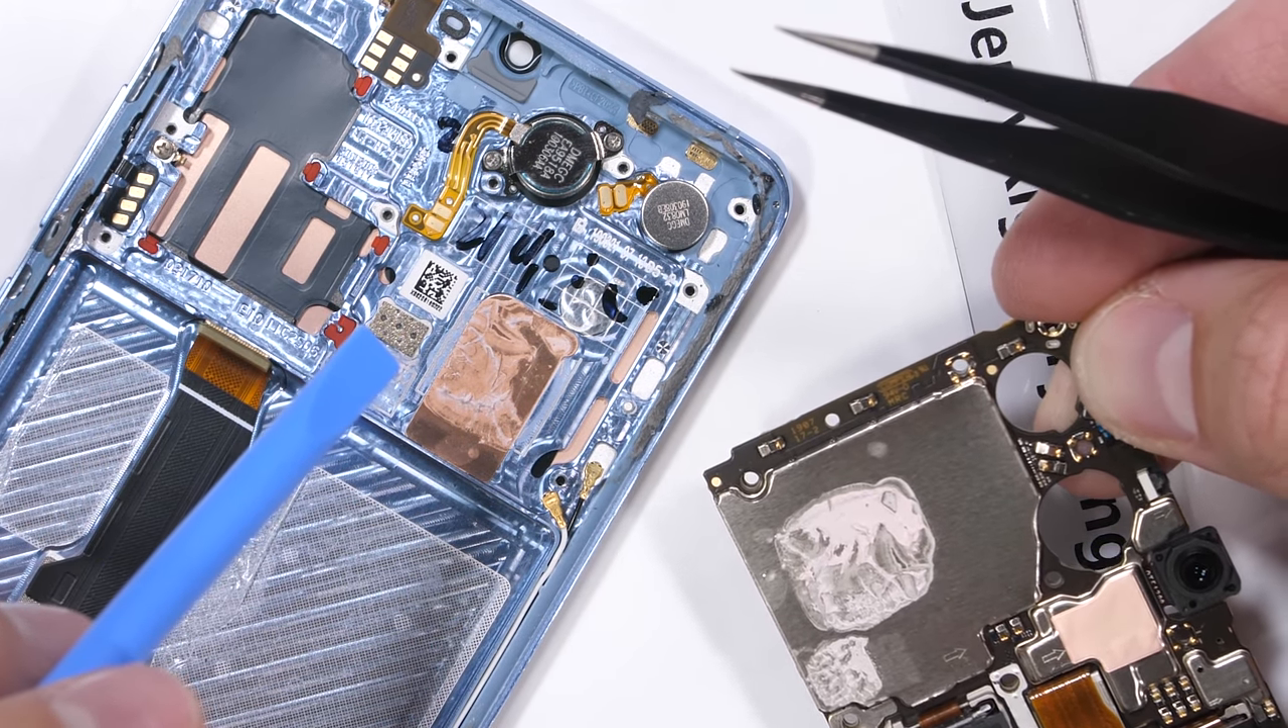With the motherboard out of the frame, we immediately see two circular vibrators, and a lot of thermal paste over the top of a rectangular copper inlay.